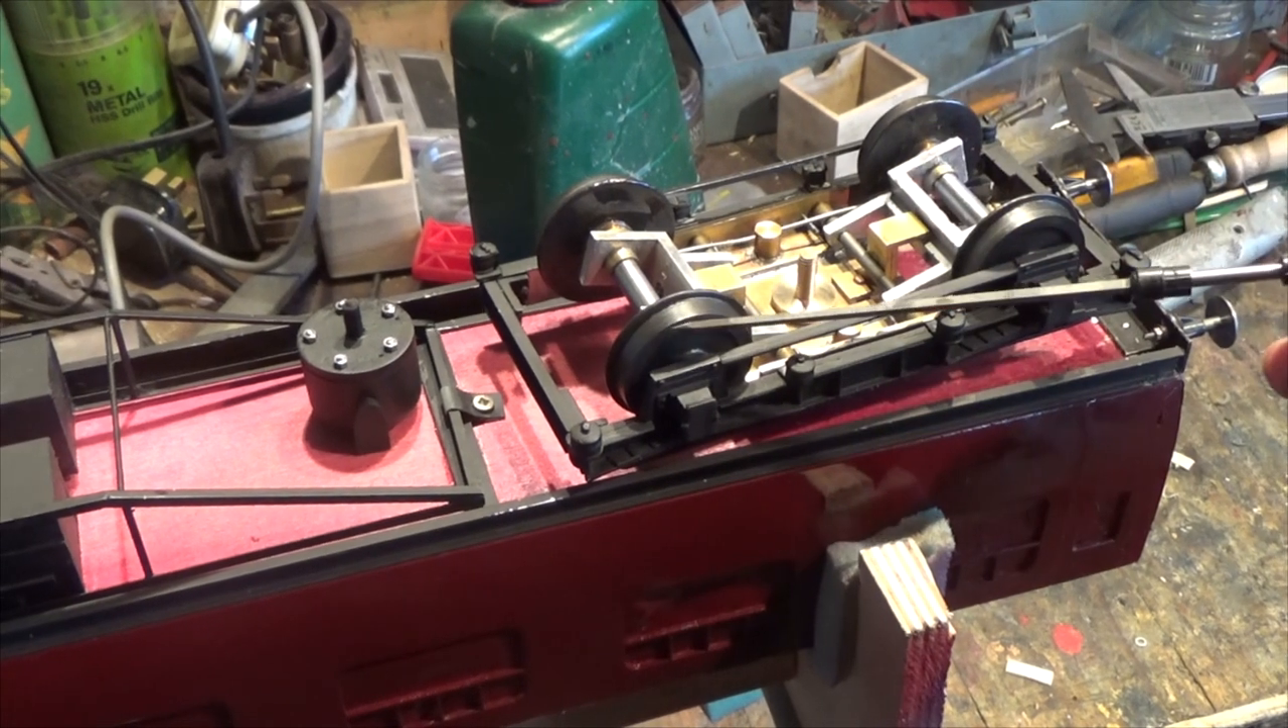So we've got the wheels mounted. They're in position and ready.